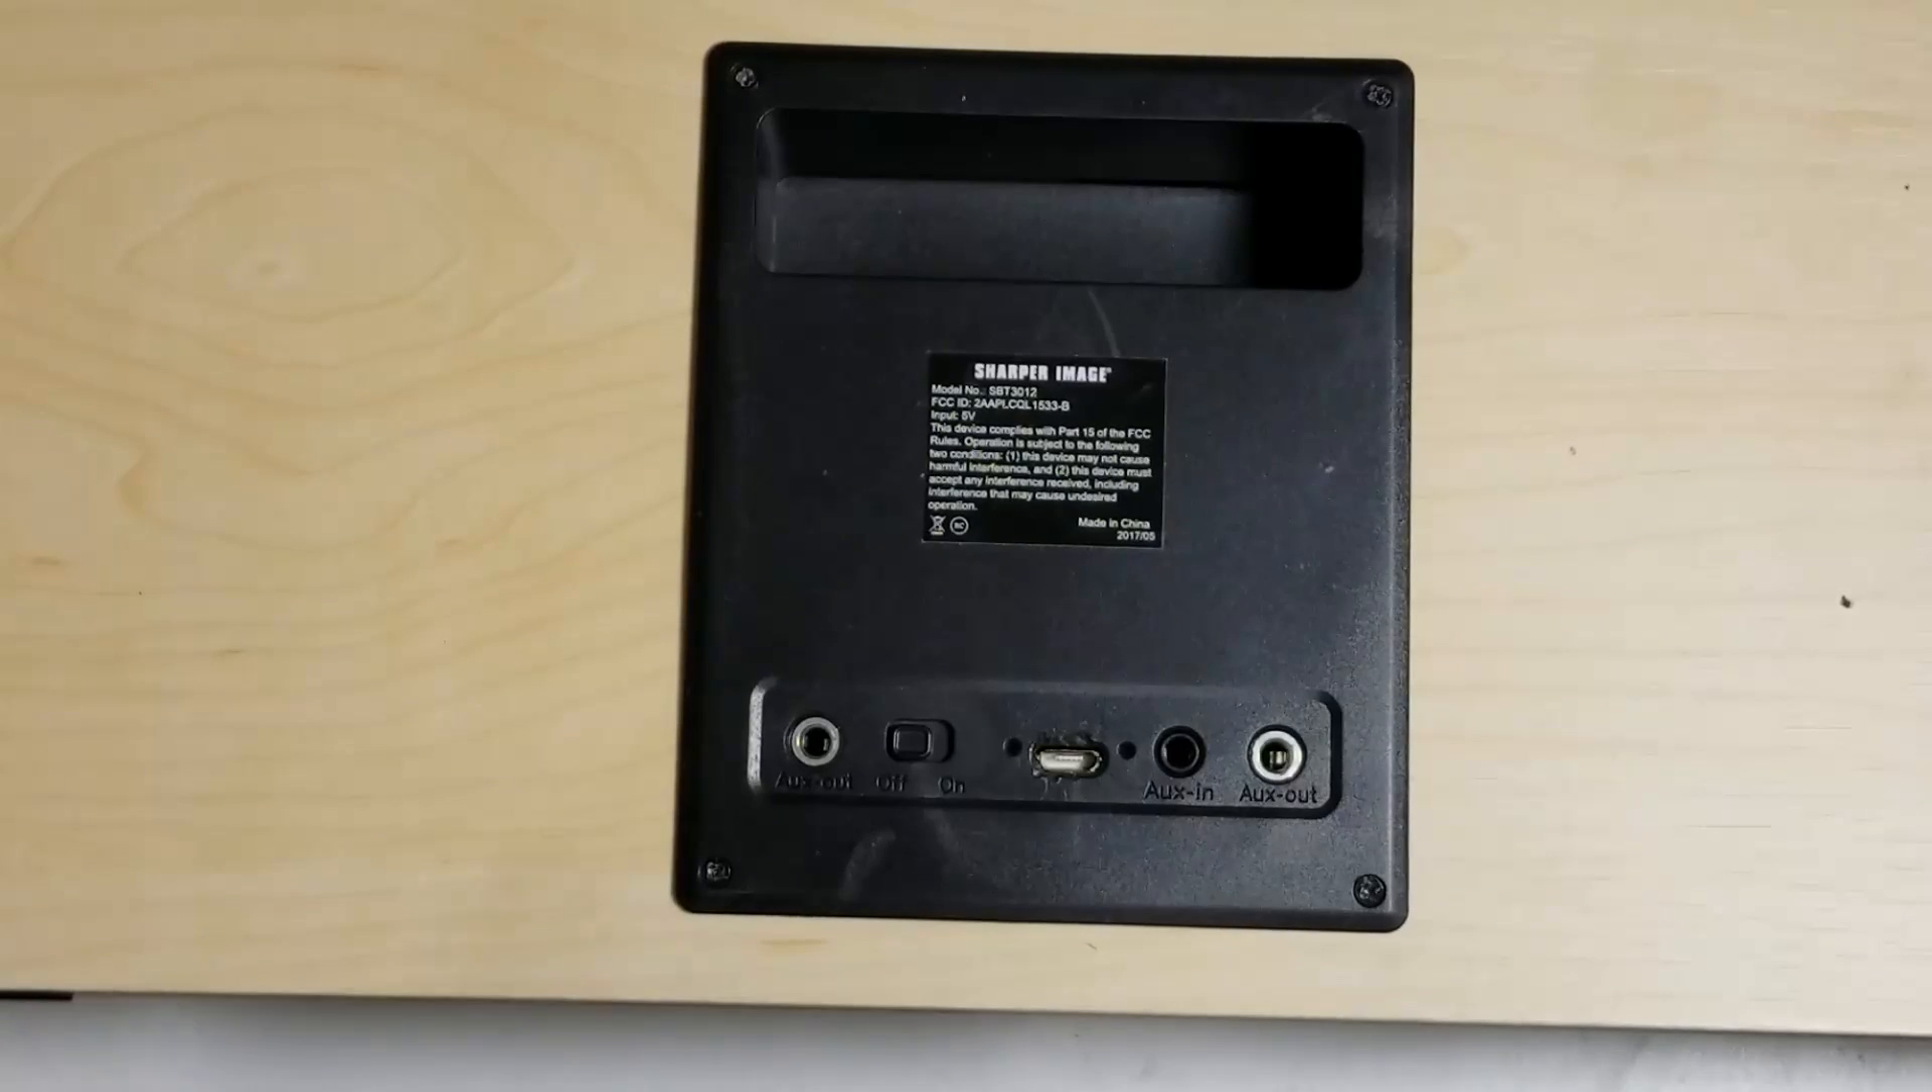Okay, so there it is all back together. The USB, micro USB jack is accessible now.